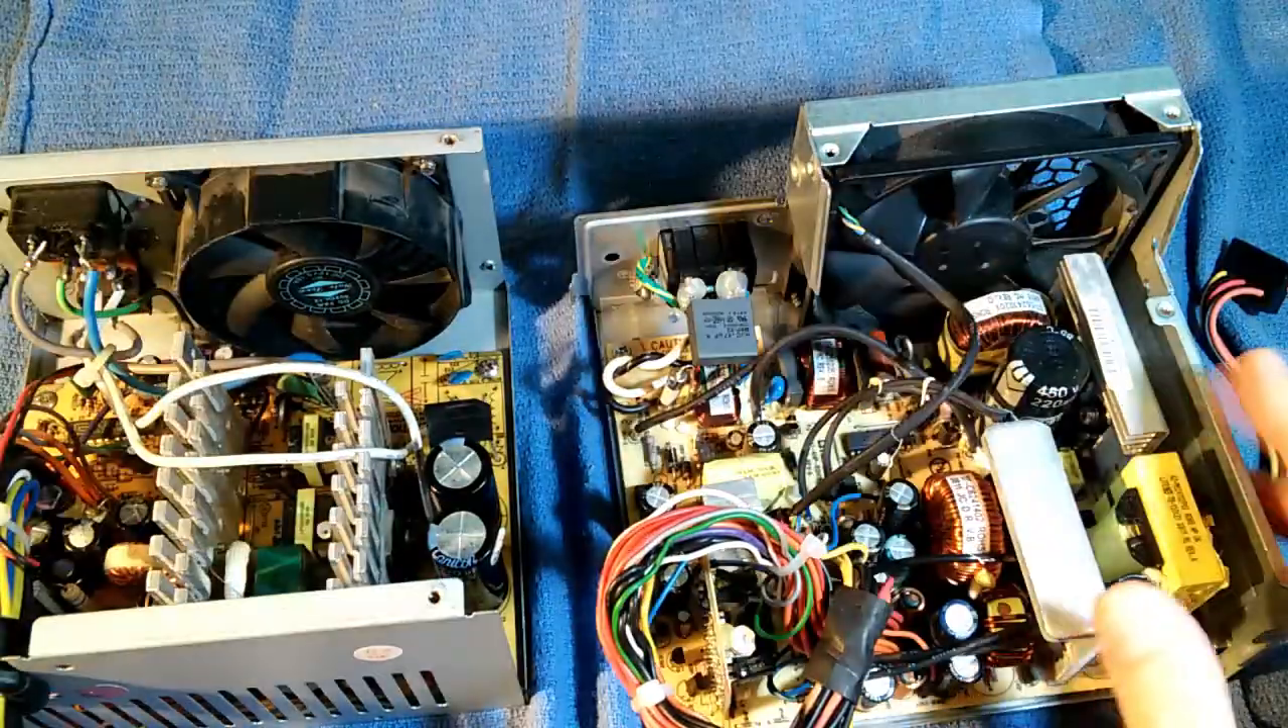I have gone ahead and removed the tops off of these two power supplies.